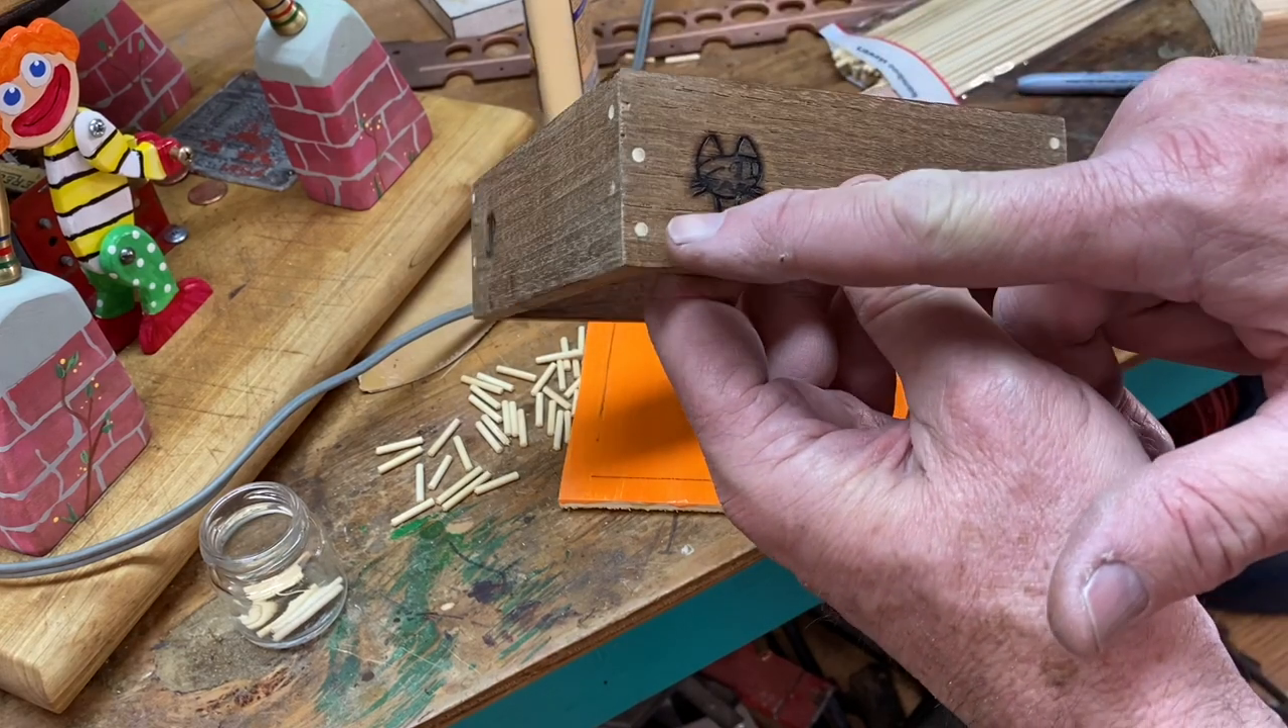So I framed up this little box just using miter joints here and that's not very strong so I reinforced with some of my bamboo skewer dowels and just put a few in.